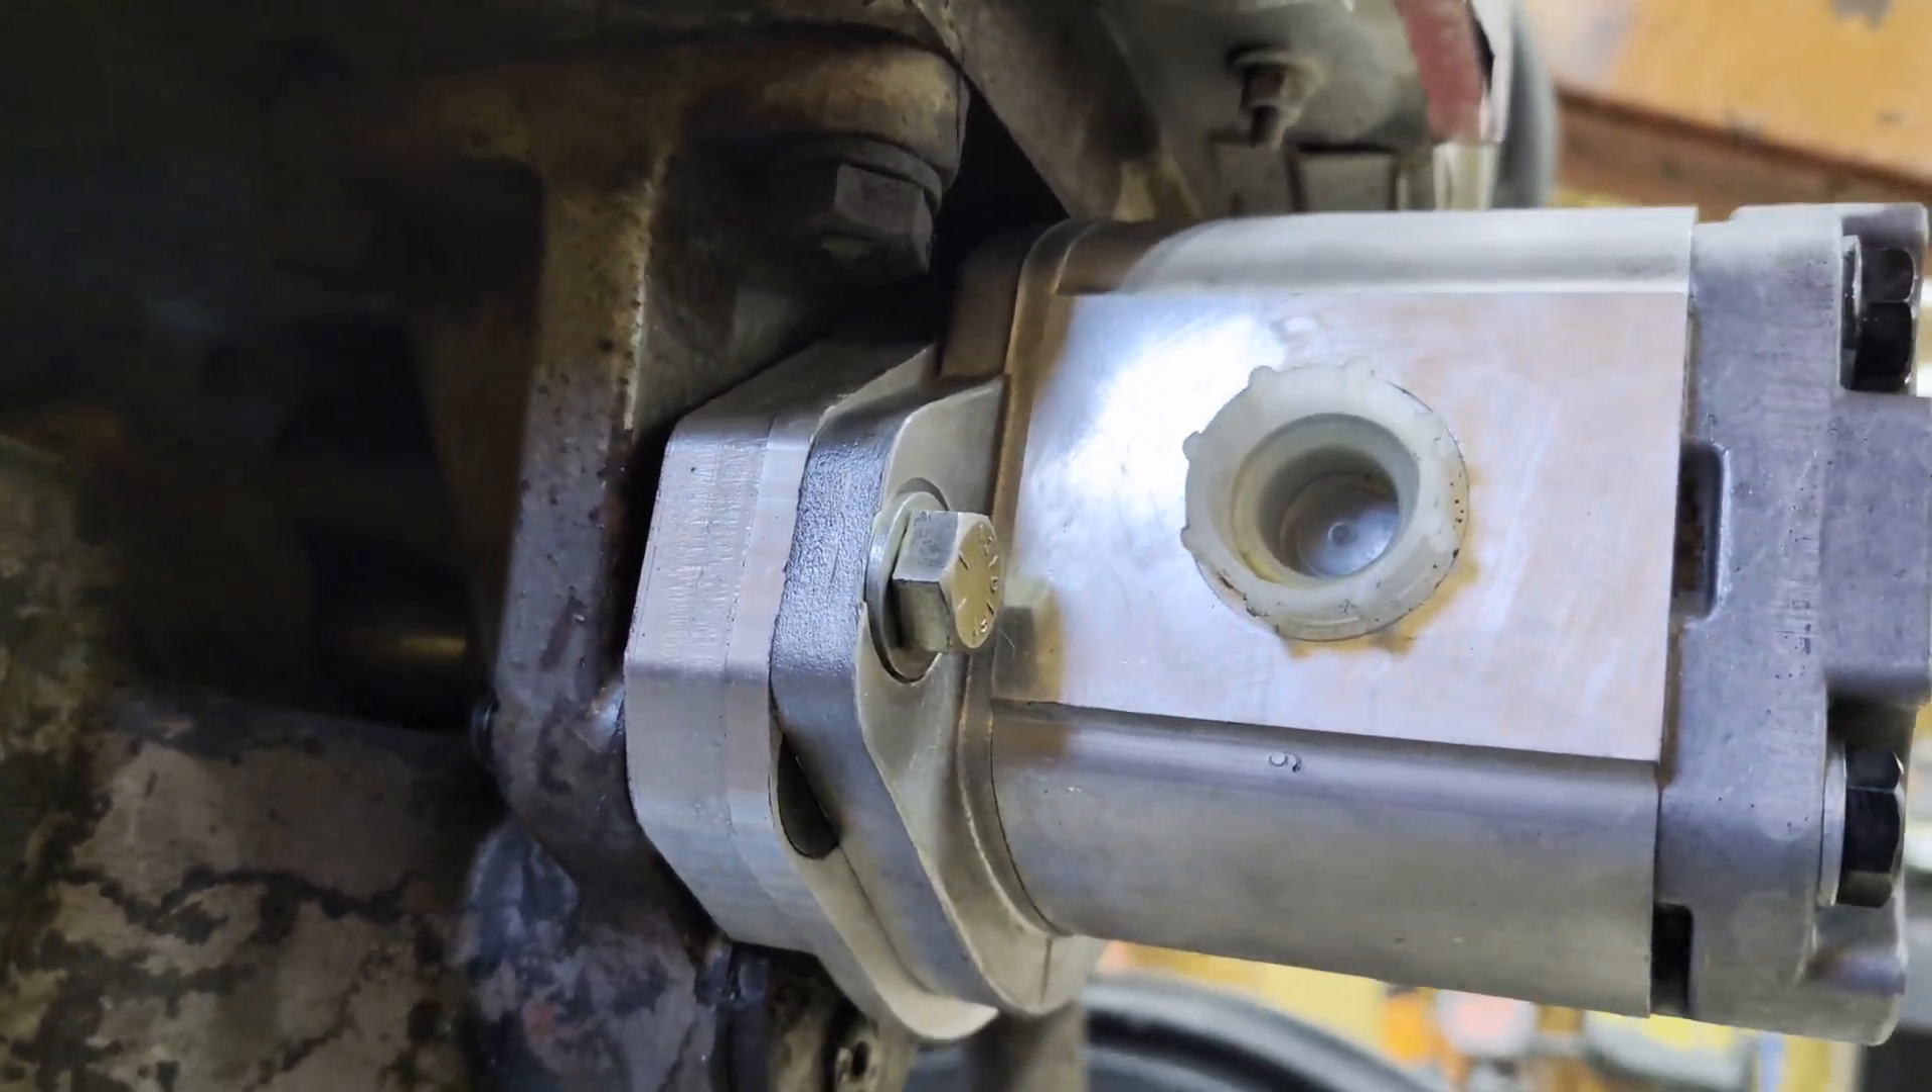And then there's the pump bolted to the adapter.